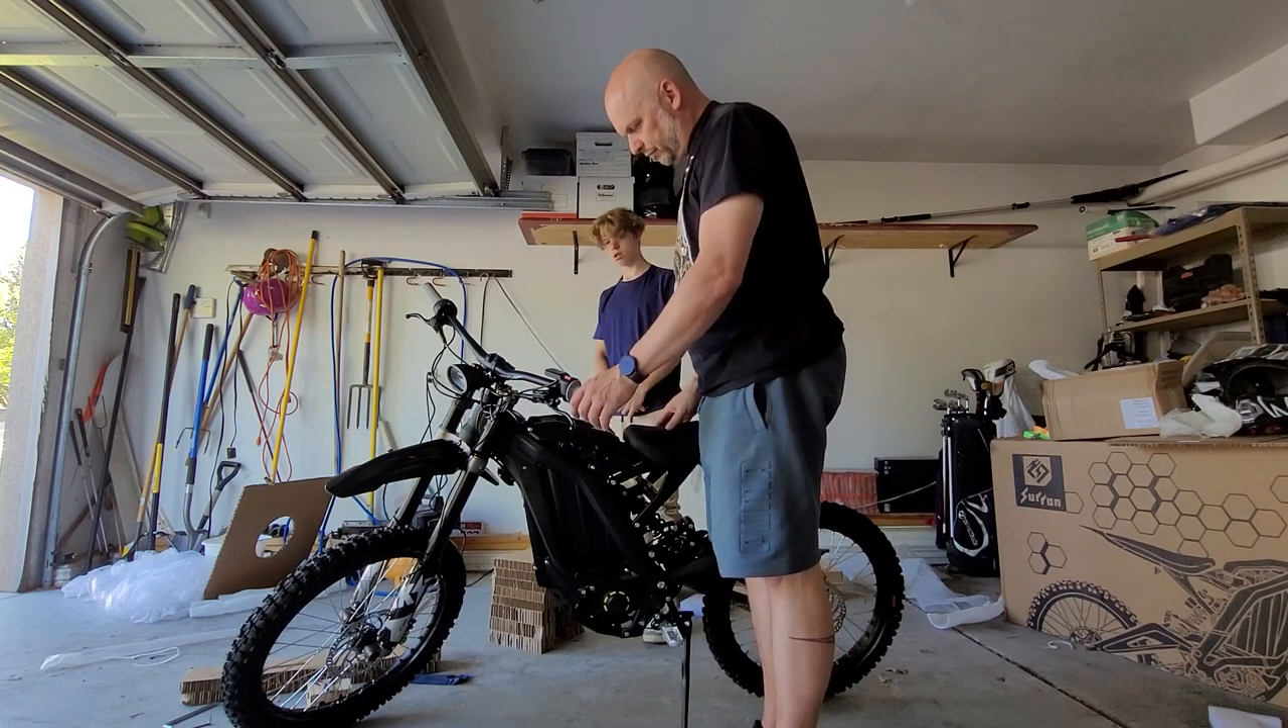At this point the bike was fully assembled aside from the sticker kit that comes with the bike and the number plate.